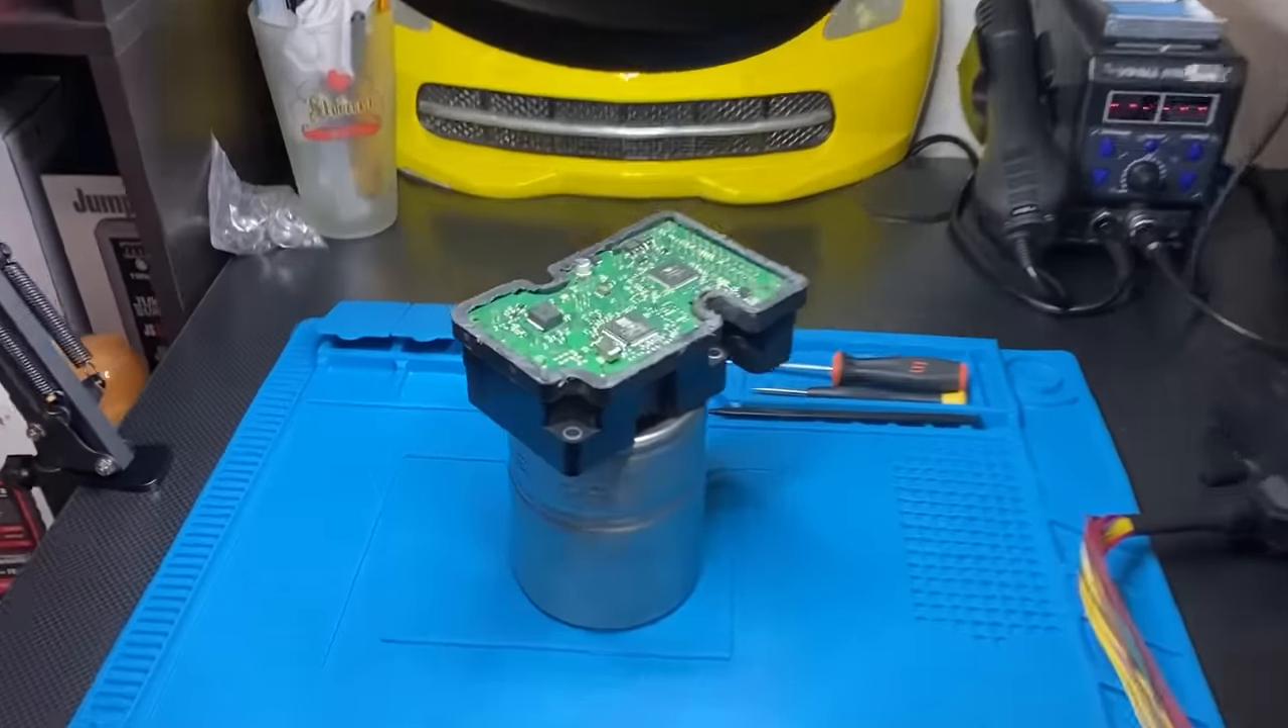I managed to get this ABS module opened up. I did, however, have to use a rotary tool to cut around the edge.